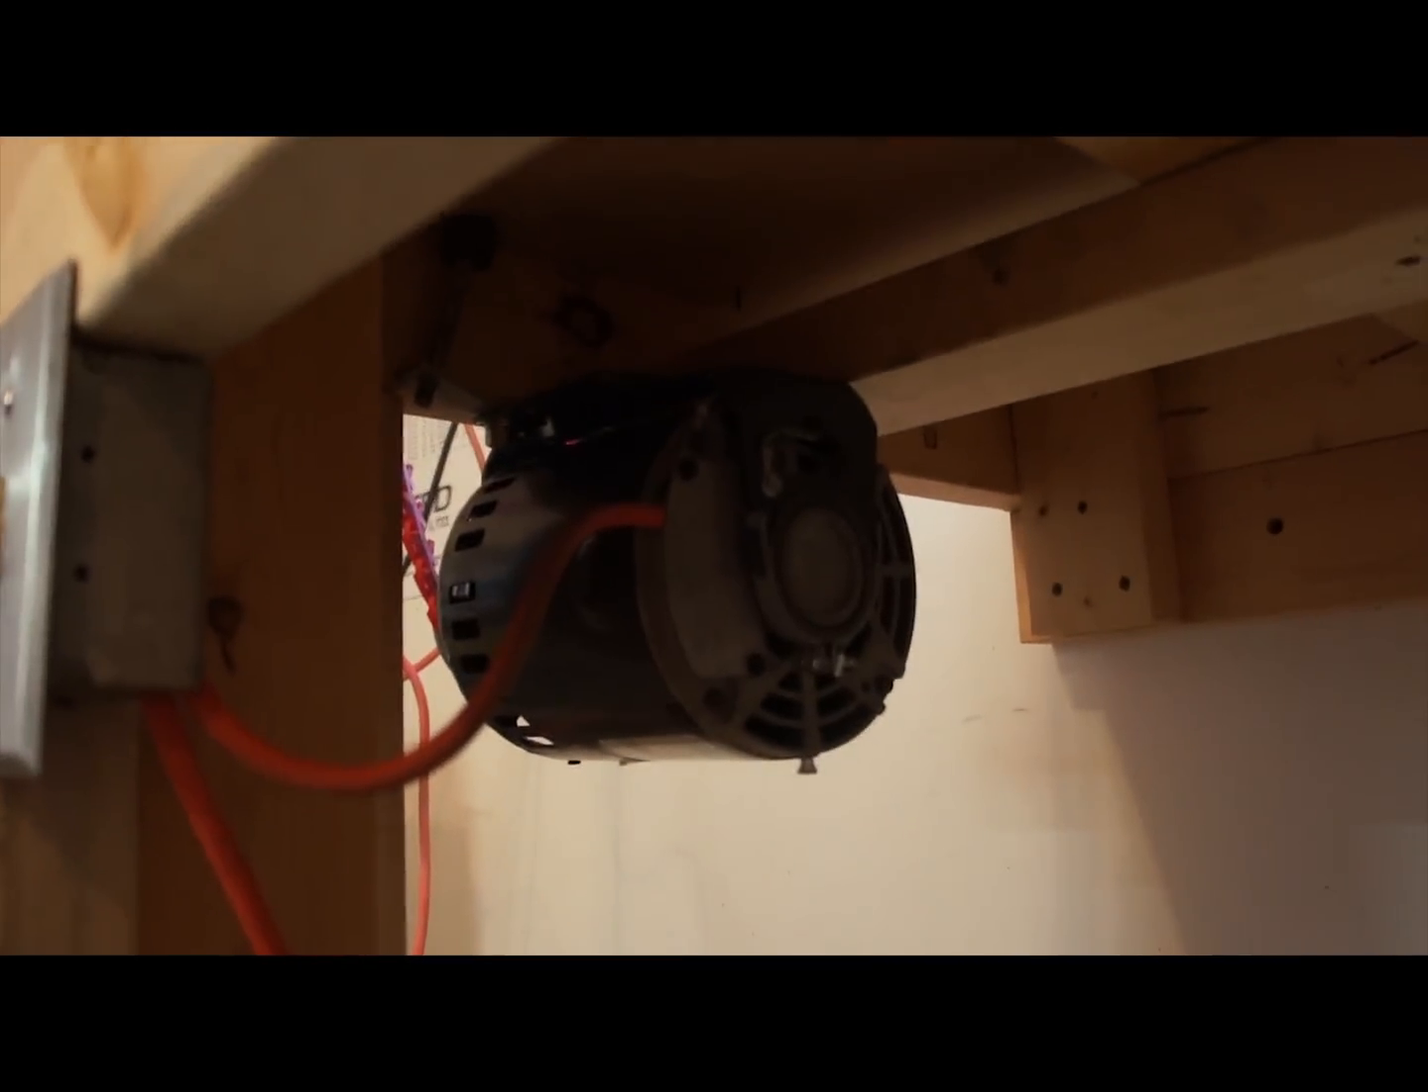That motor mount or the motor I should say is actually mounted to that beam I put across for really no apparent reason.